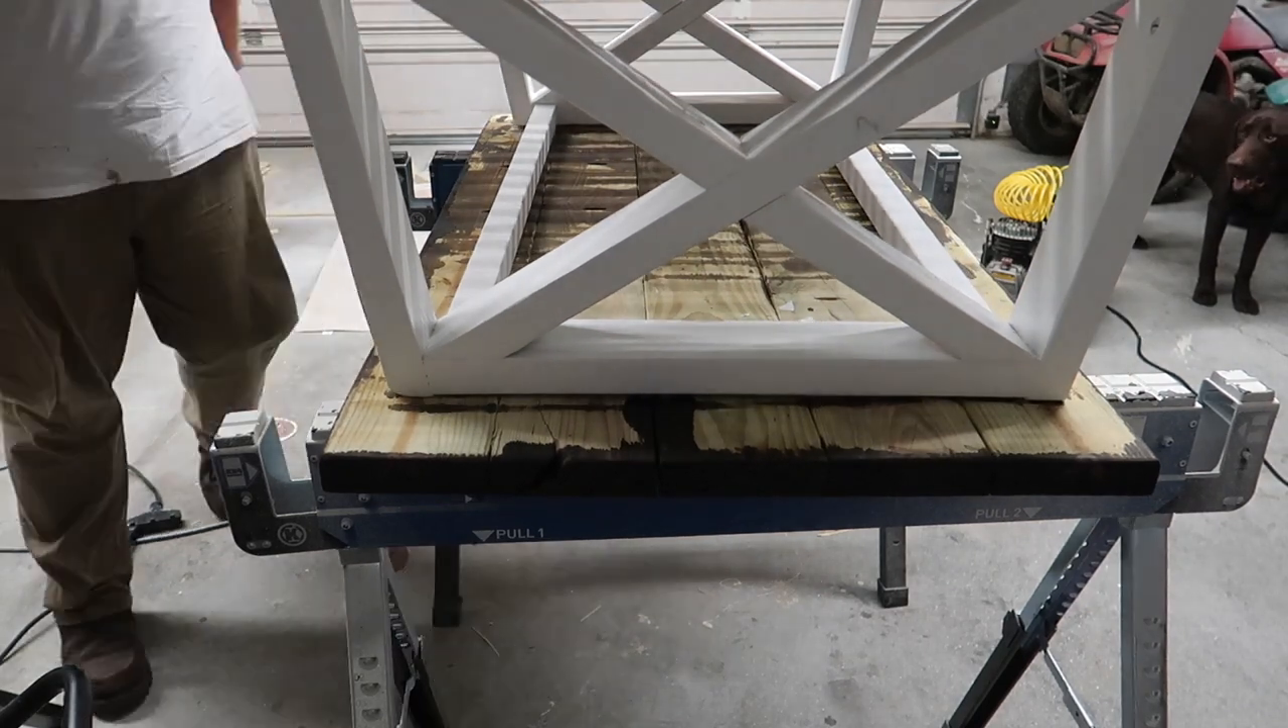Once I did that, I grabbed the skeleton and put it on top of the tabletop upside down as well.